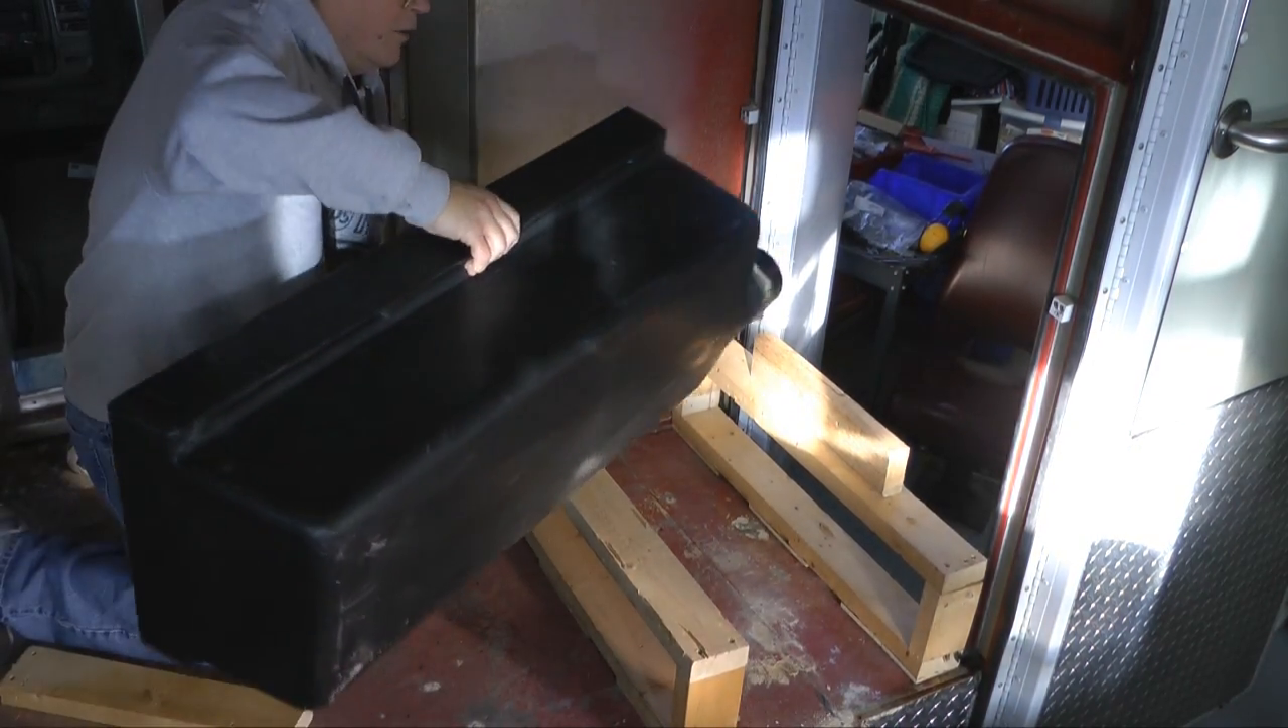And I created some wood structures here. And that is to hold our holding tank.